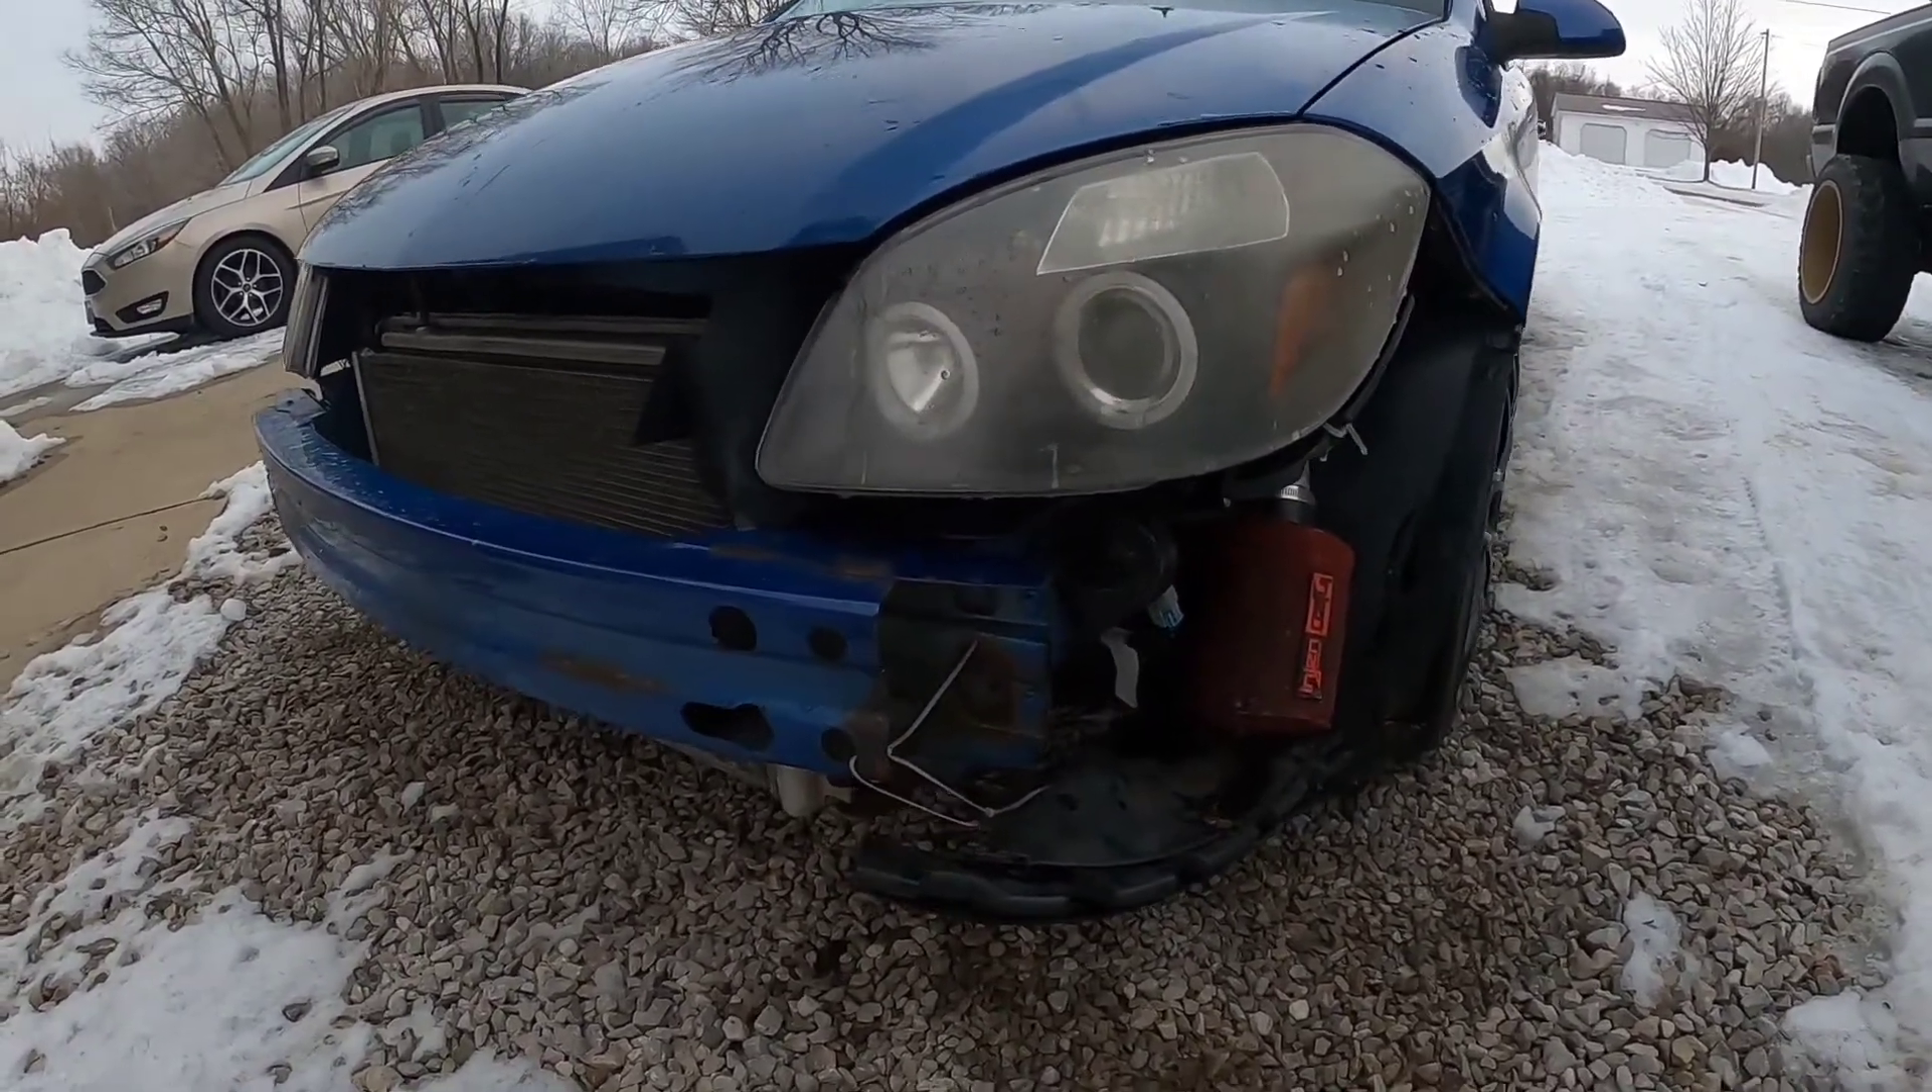I just haven't put the bumper back on yet.